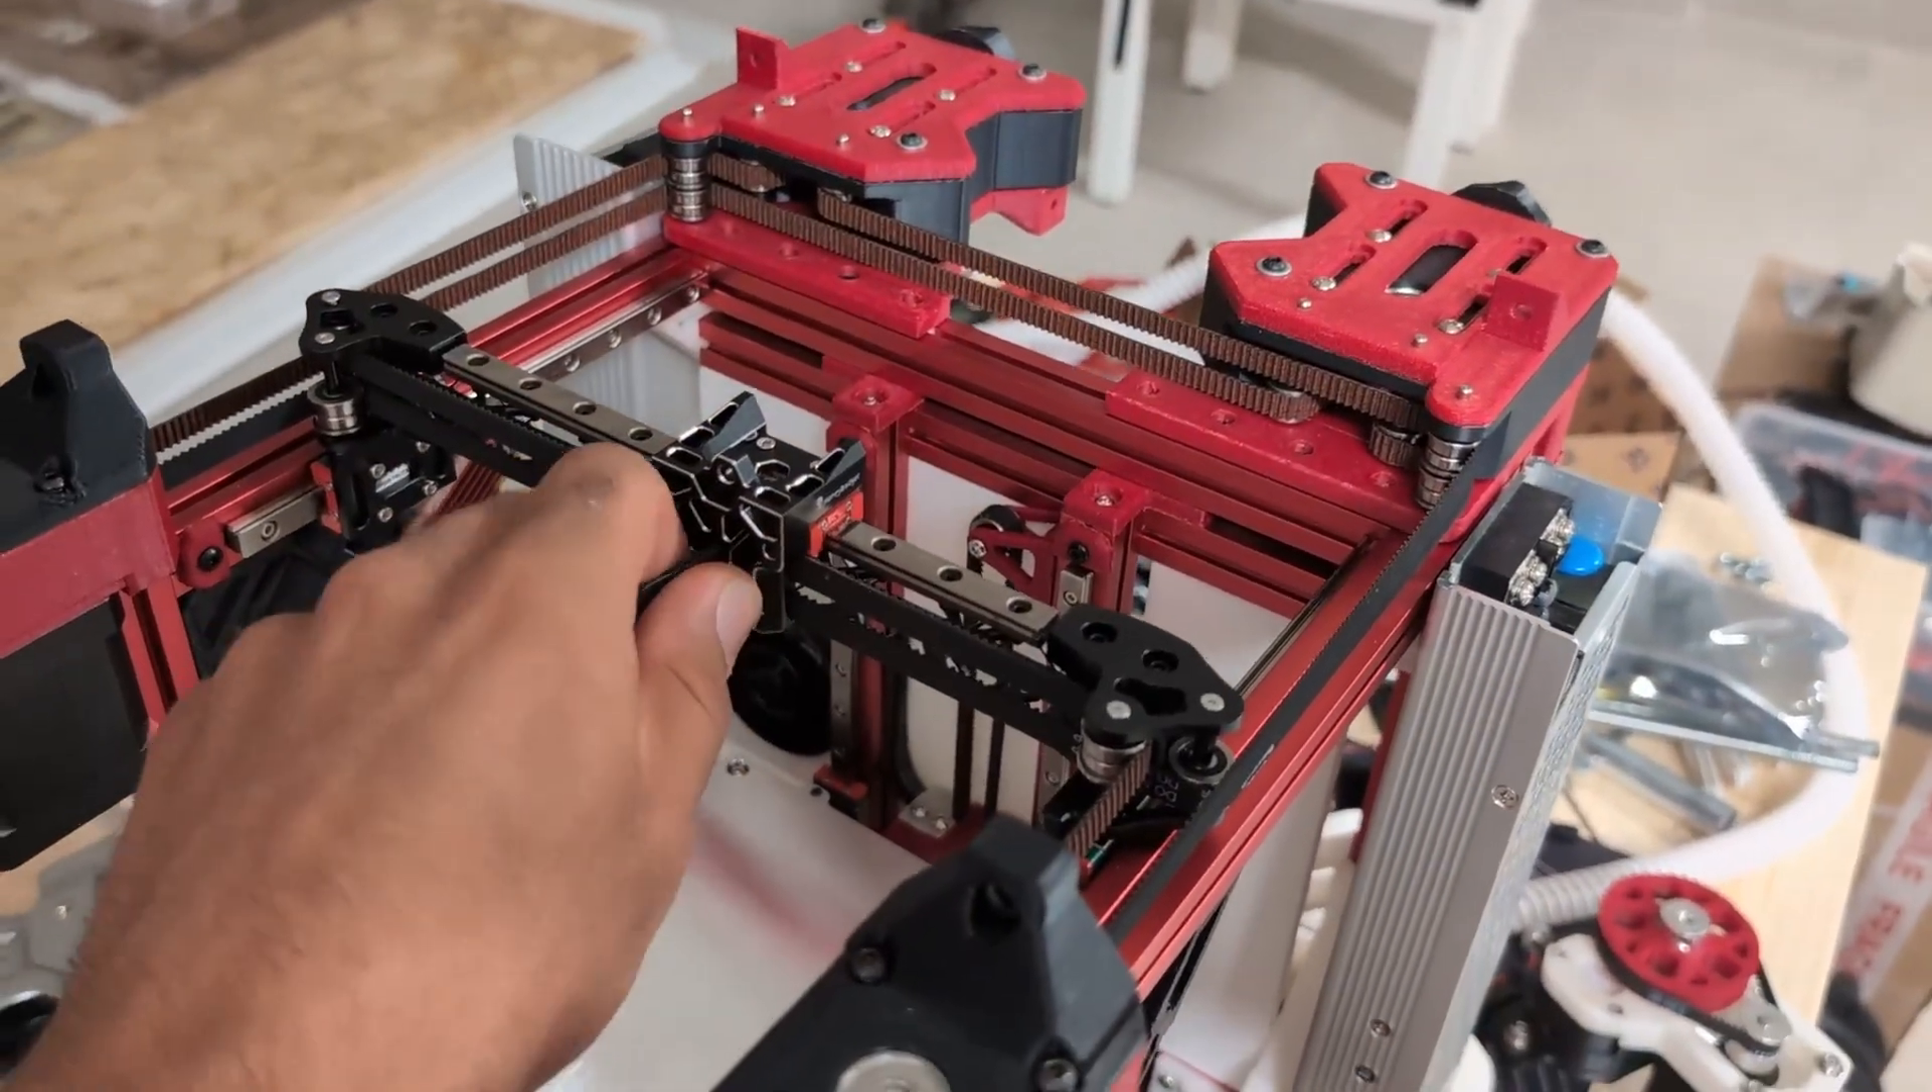This is uh I think the first update I have with the belt attached.